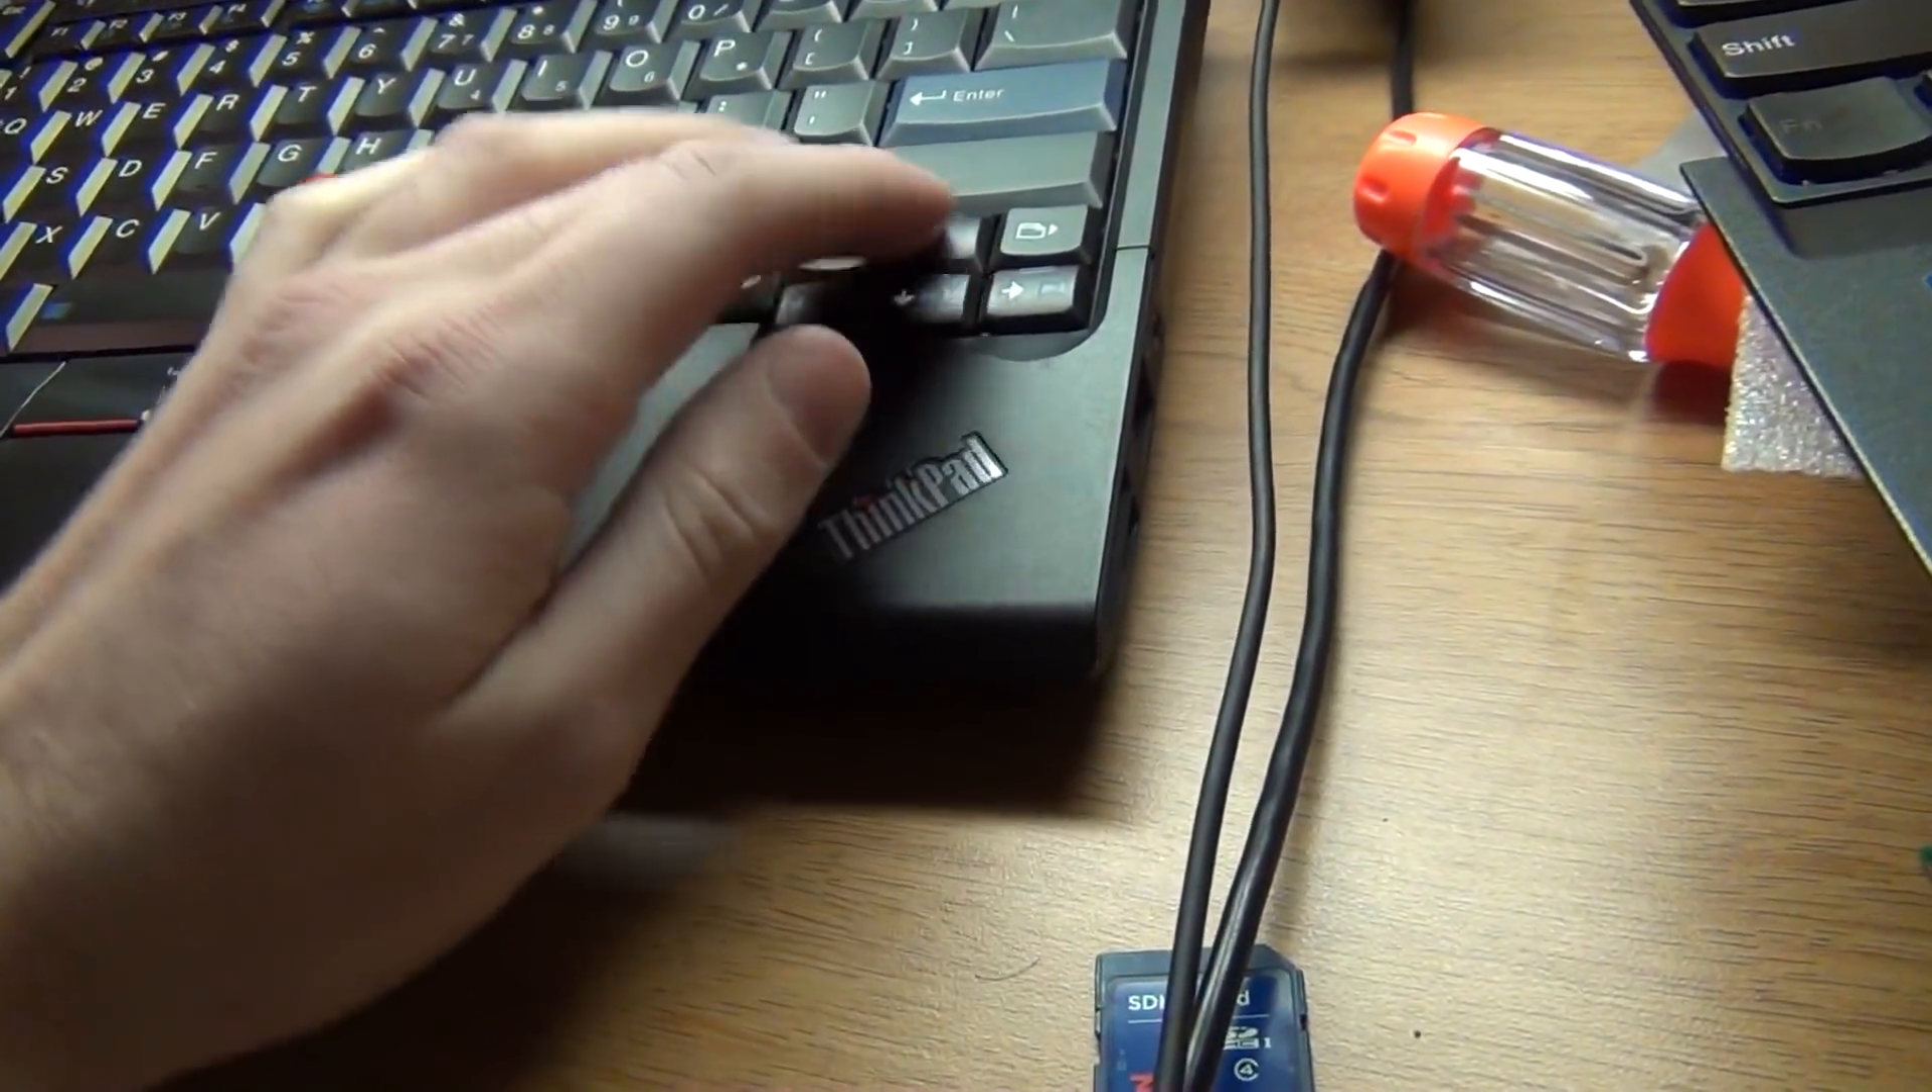We now have the X220 palm rest in. As well as the keyboard.